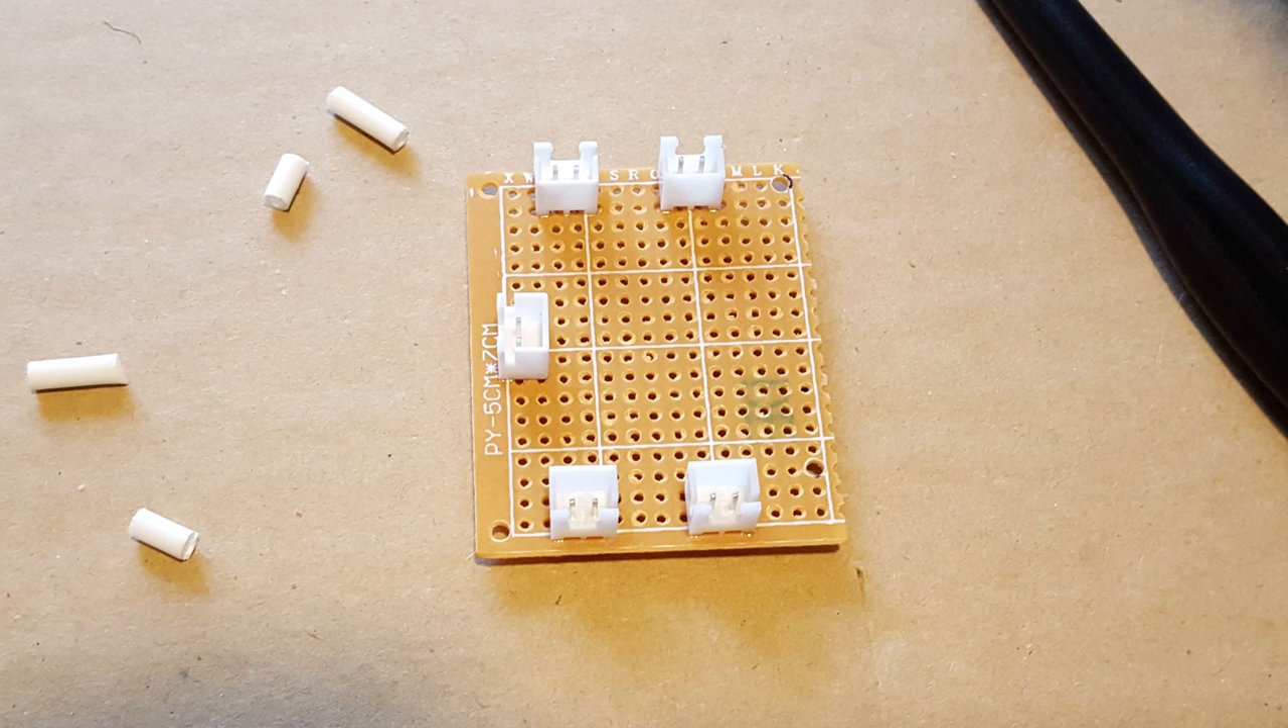So I have the connectors glued in place on the board and I cut some tubing for little standoffs.